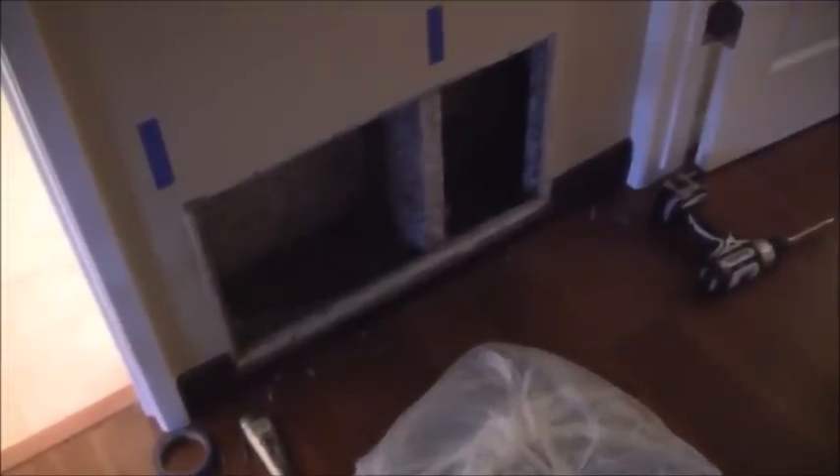Okay I've got the panel the return air panel removed.